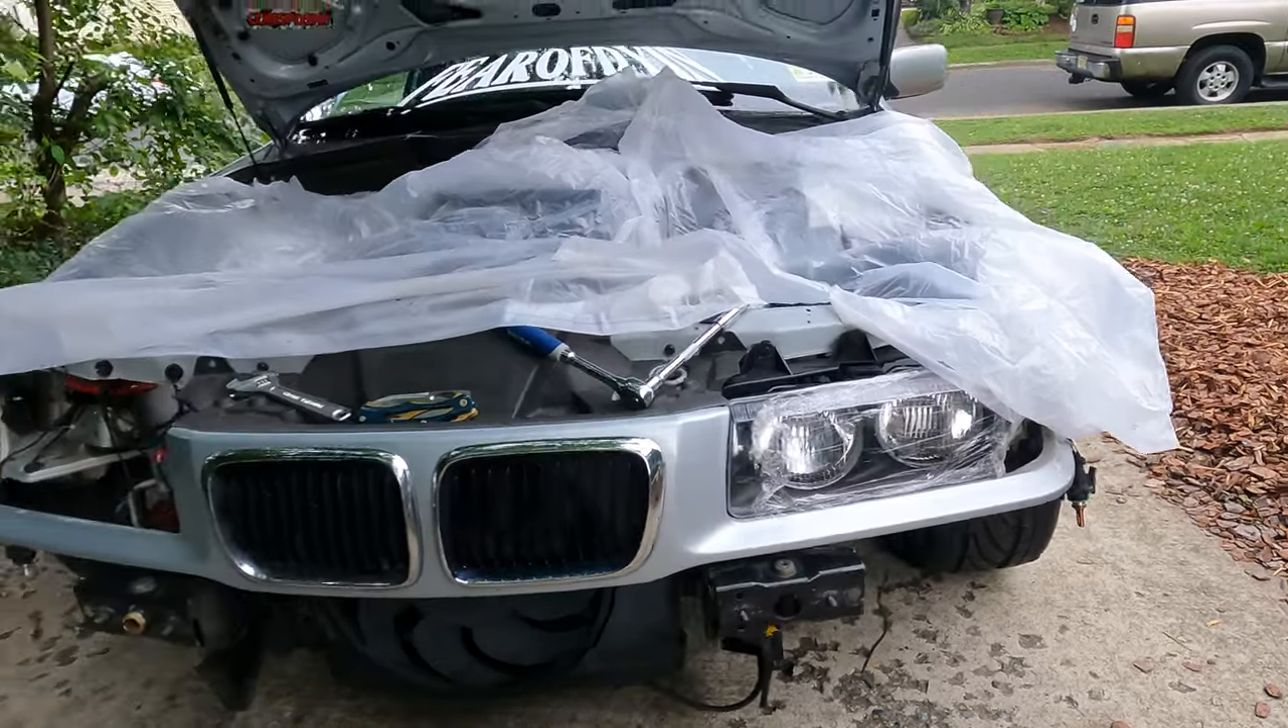Um i'm still doing my headlights i got one in so far but it started to rain a little bit so i put you know some some of my ponchos over top of it.